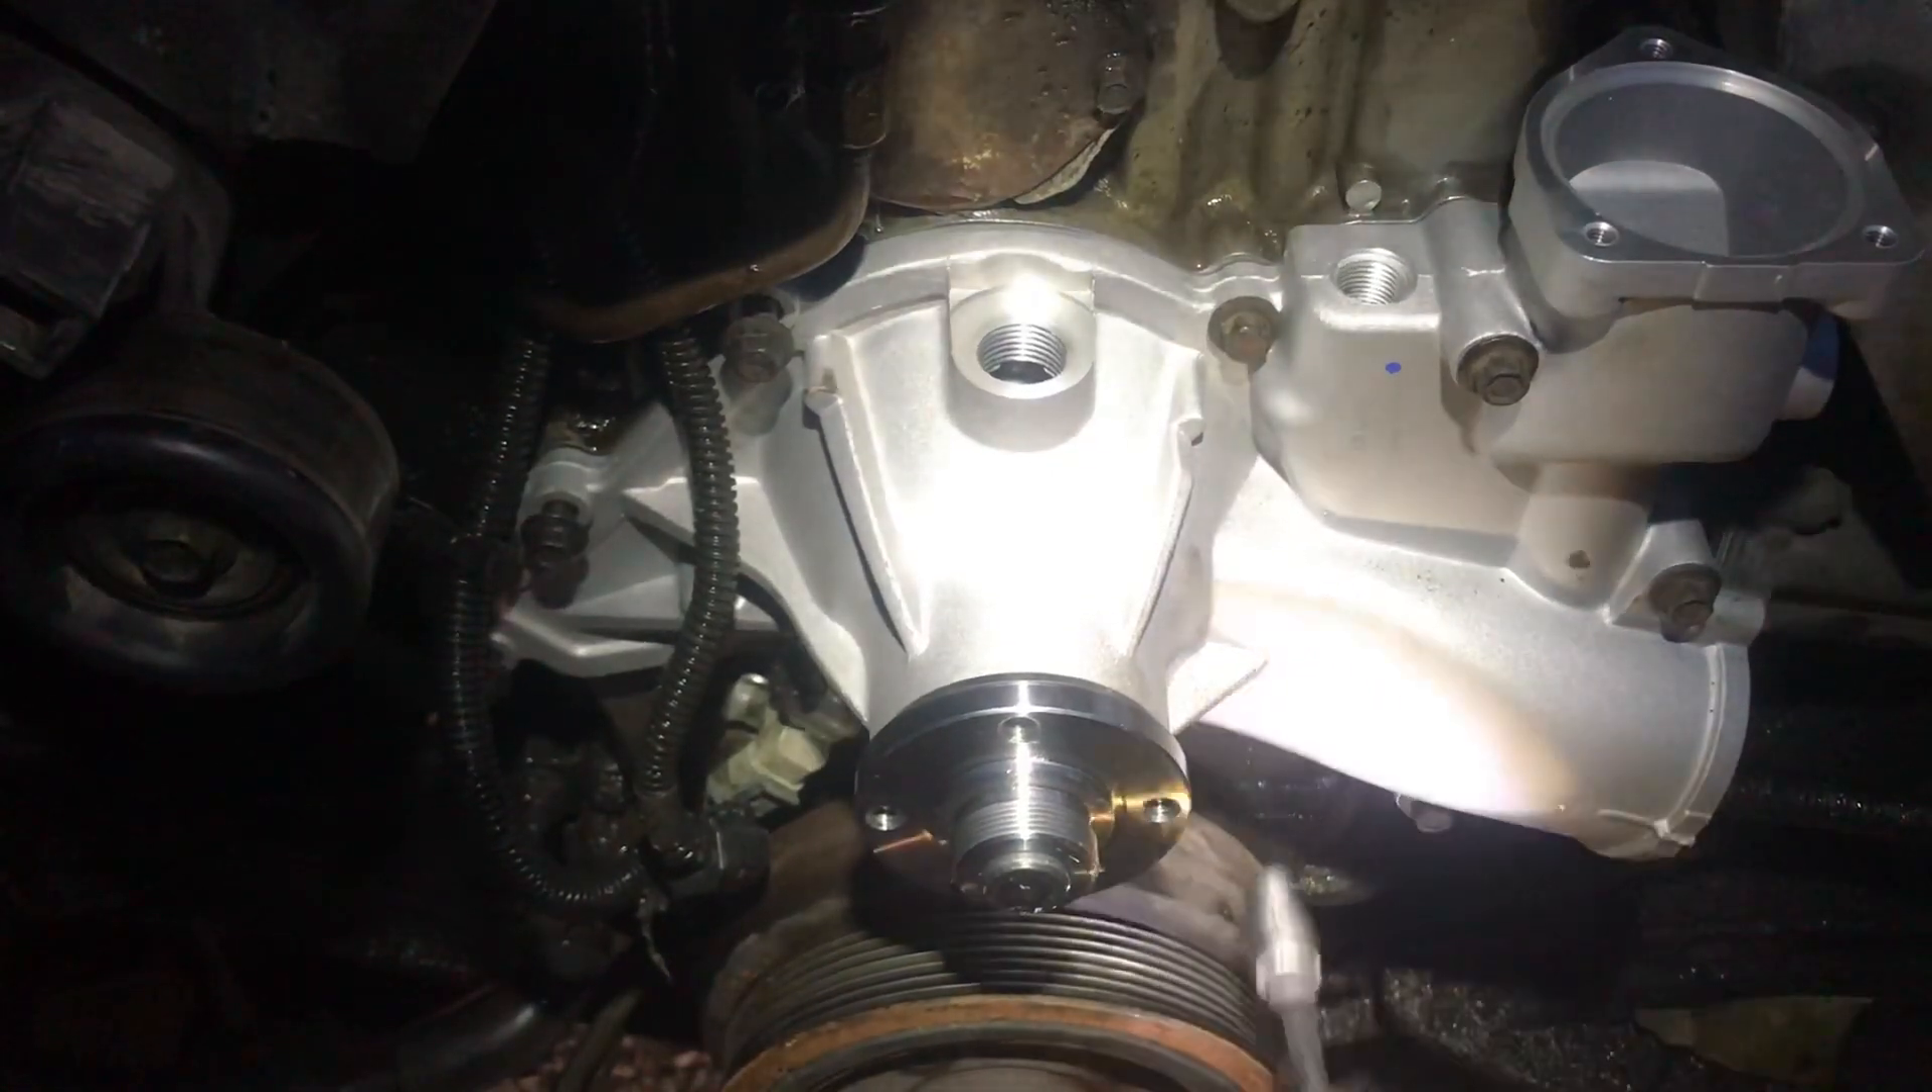But, I've just gone around now and put the pump back on. And just got all the bolts started.